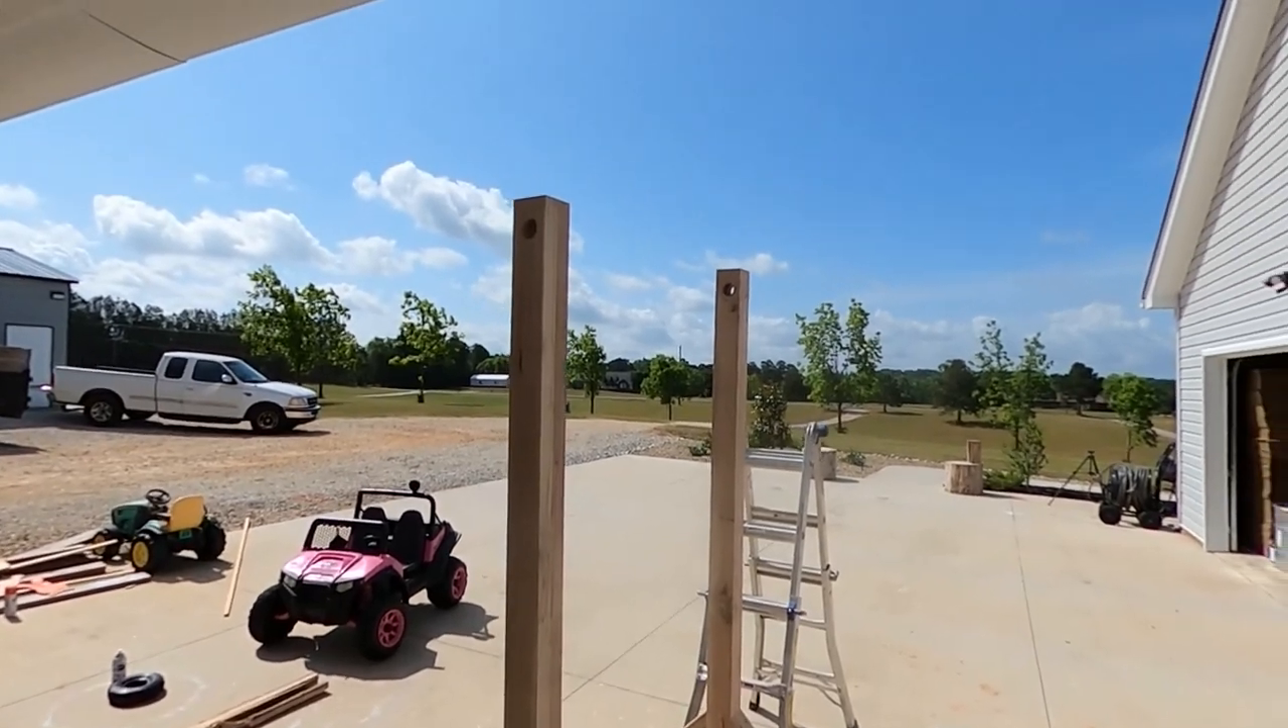This is the pull-up portion minus the bar up here i've got the holes drilled as well.